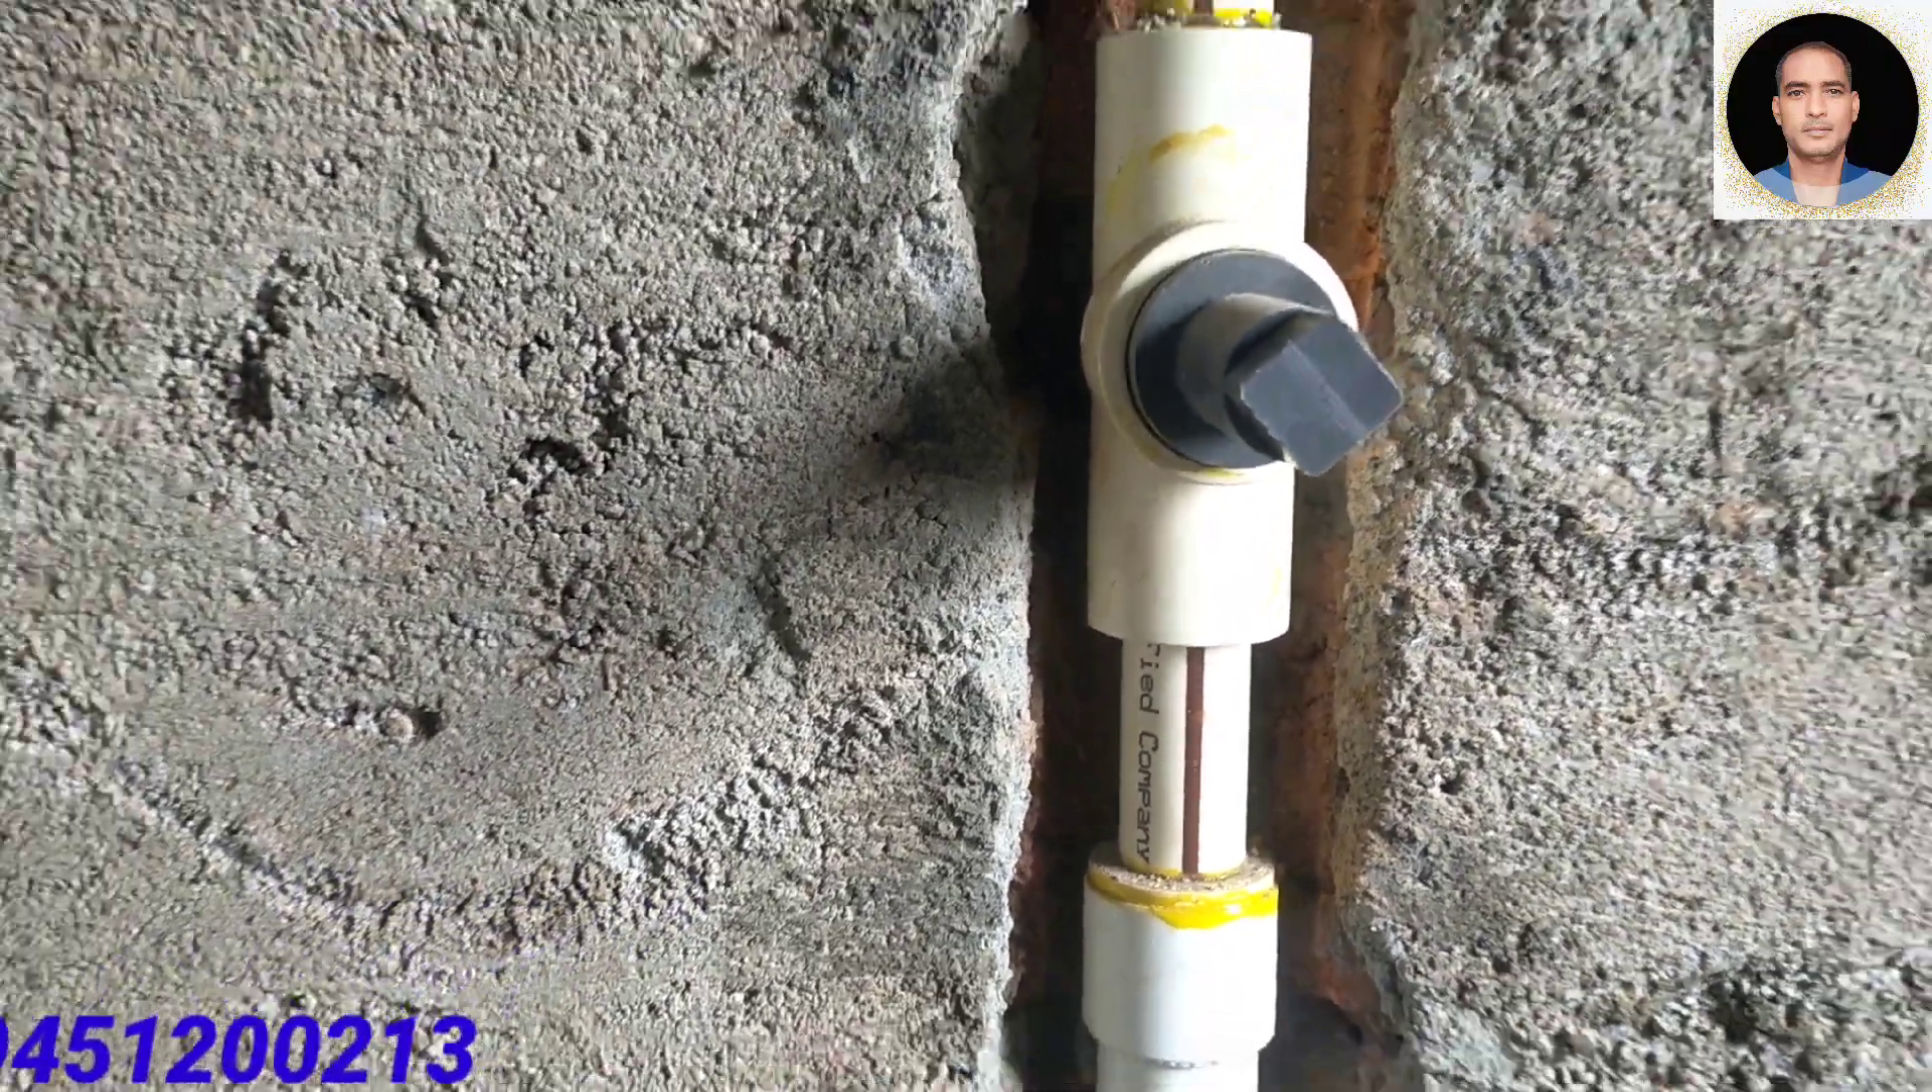CPVC पाइप वाल्व फिटिंग कर लिया गया है।